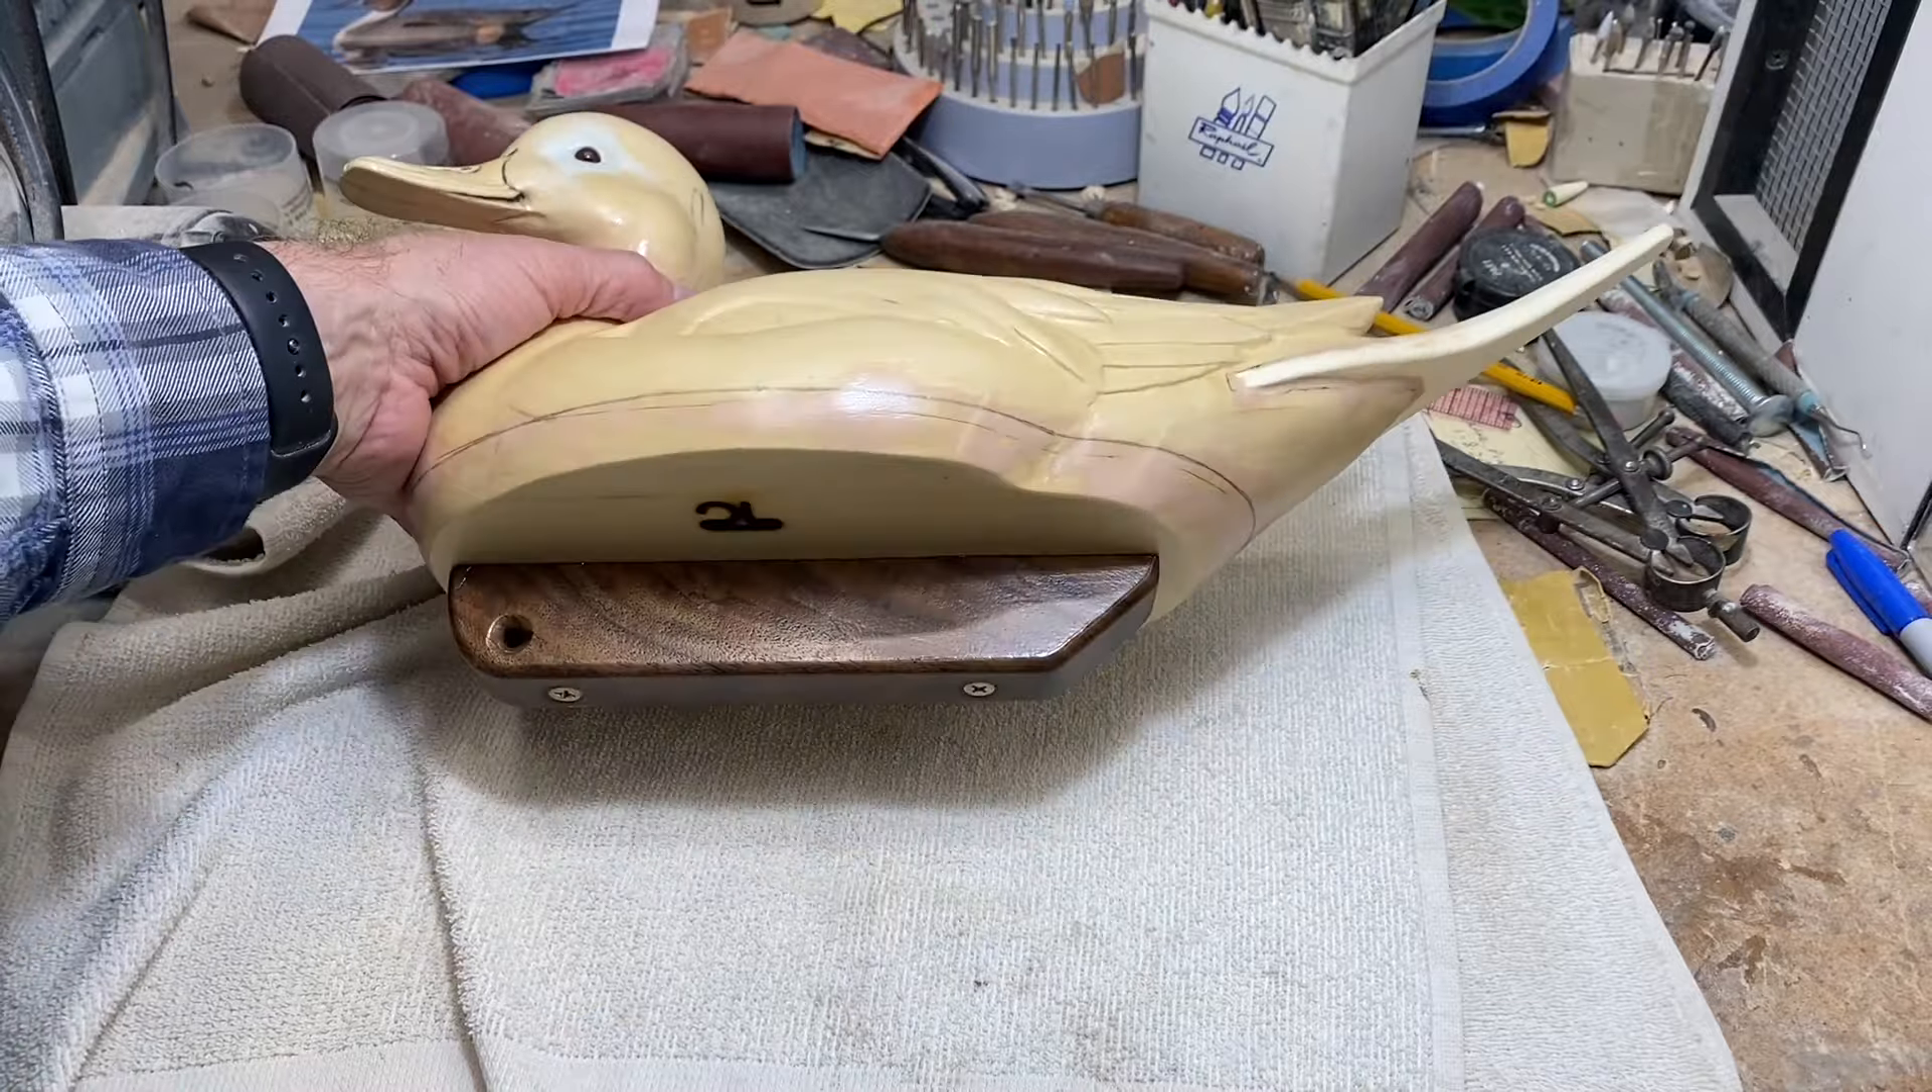The keel is on.